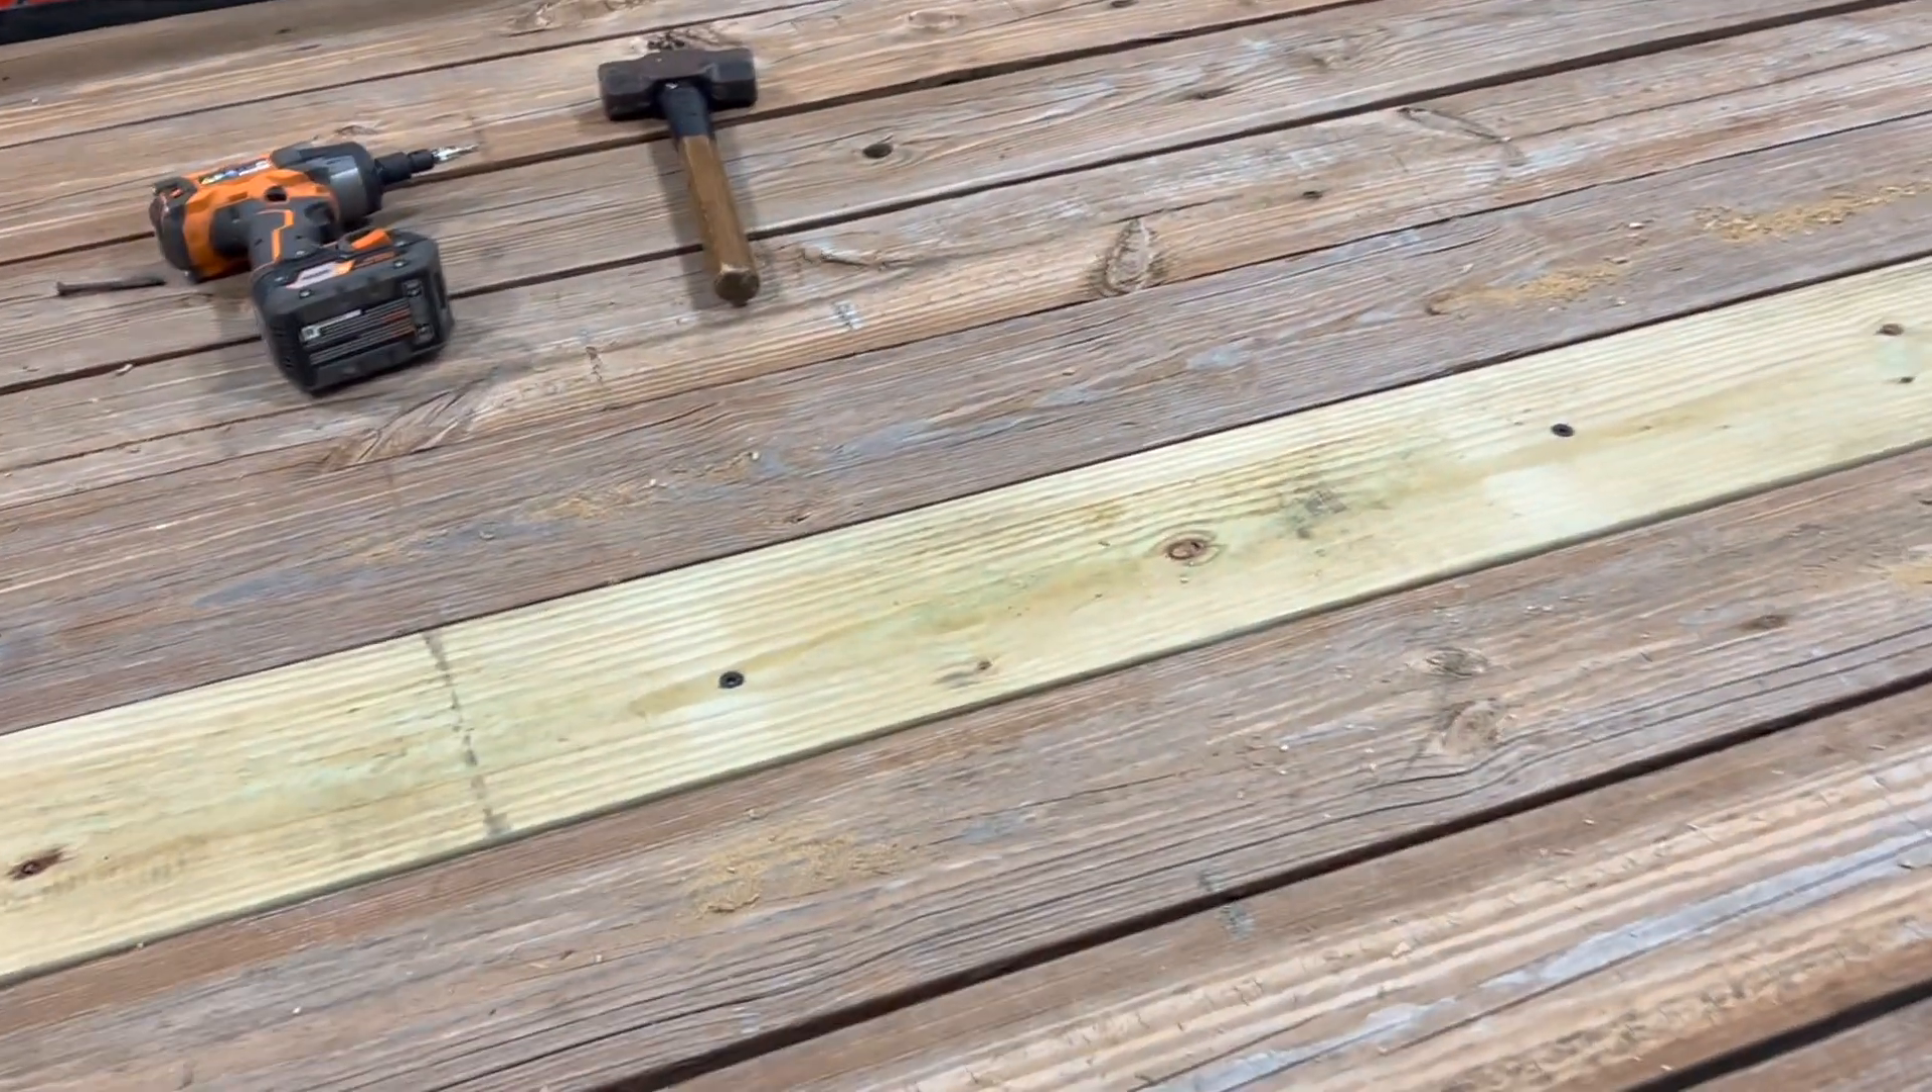We got that one board changed, which was pretty, pretty rotted.